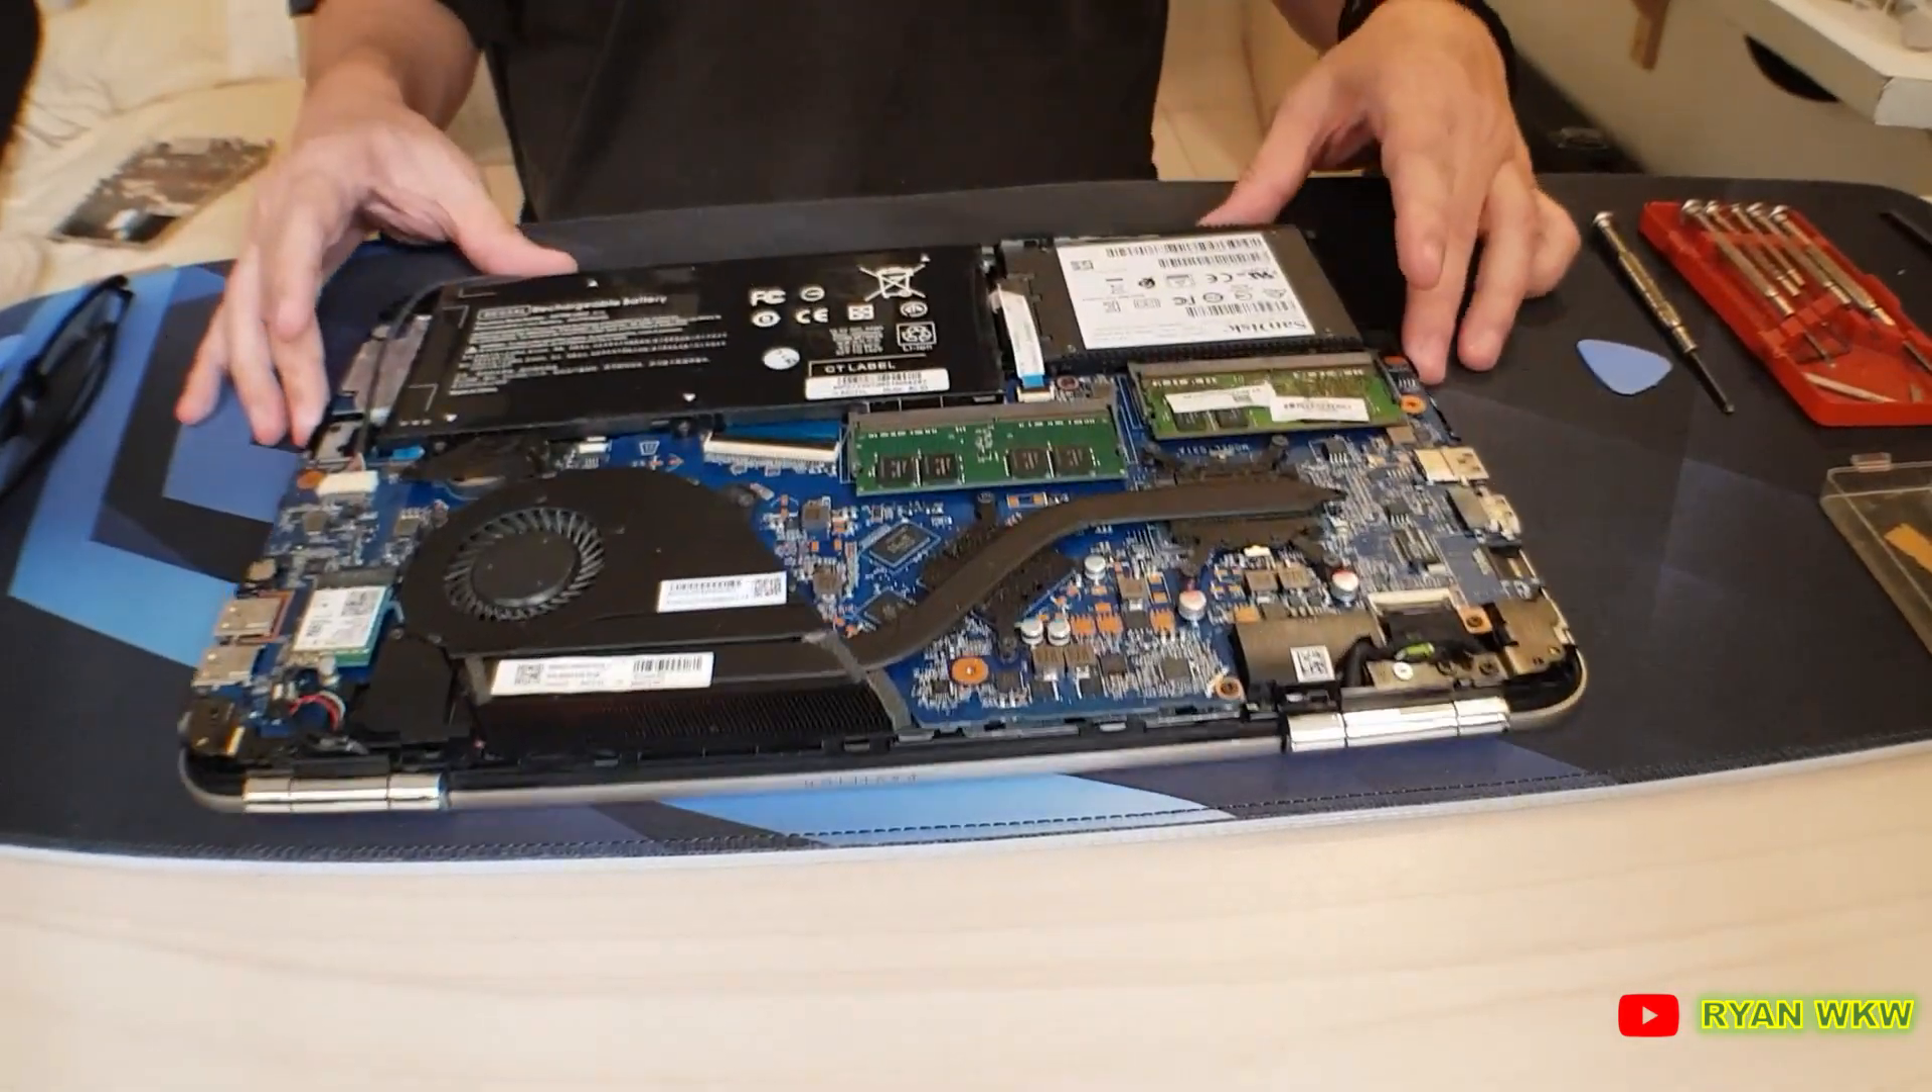So it's been a while probably about six or seven years I've been using this laptop and finally the back panel is removed and this is how it looks like on the internal side.